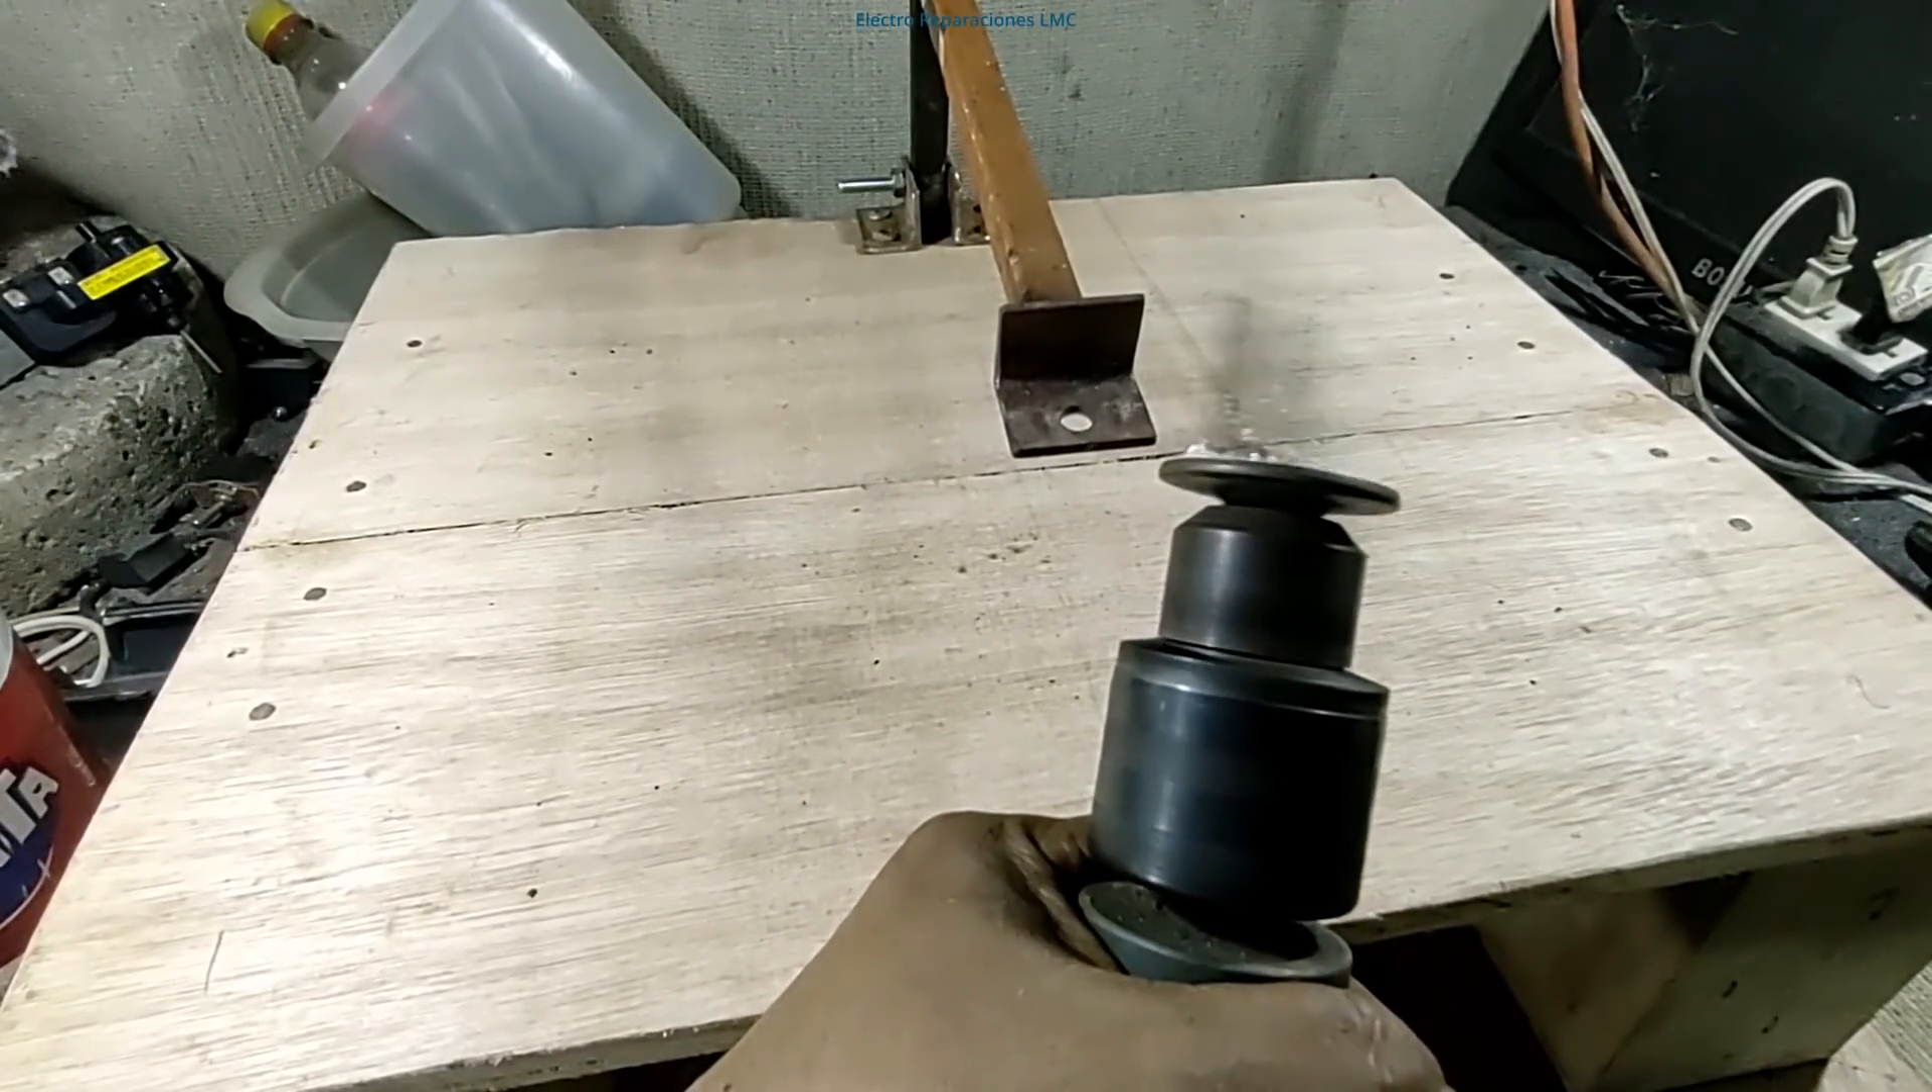Acá le hemos puesto ya esta pieza a nuestro taladro.